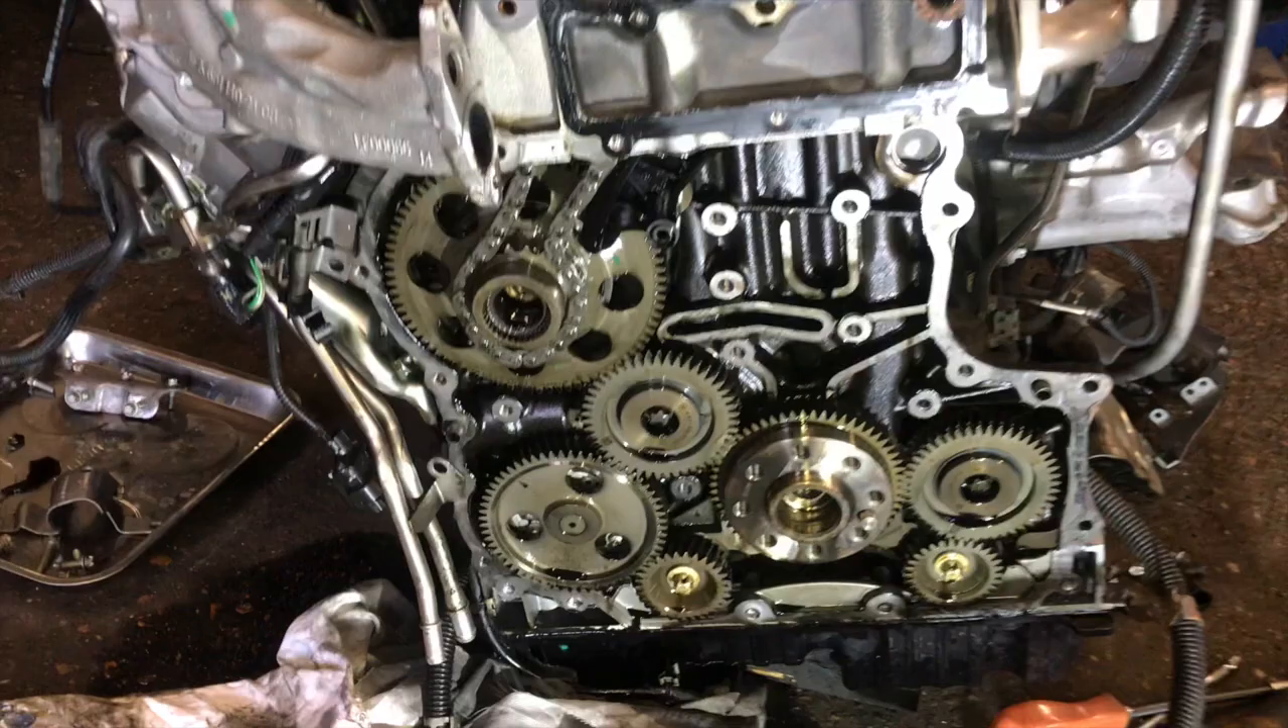Right so we have the rear cover removed and as you can see it's quite a complex gearing system on there.